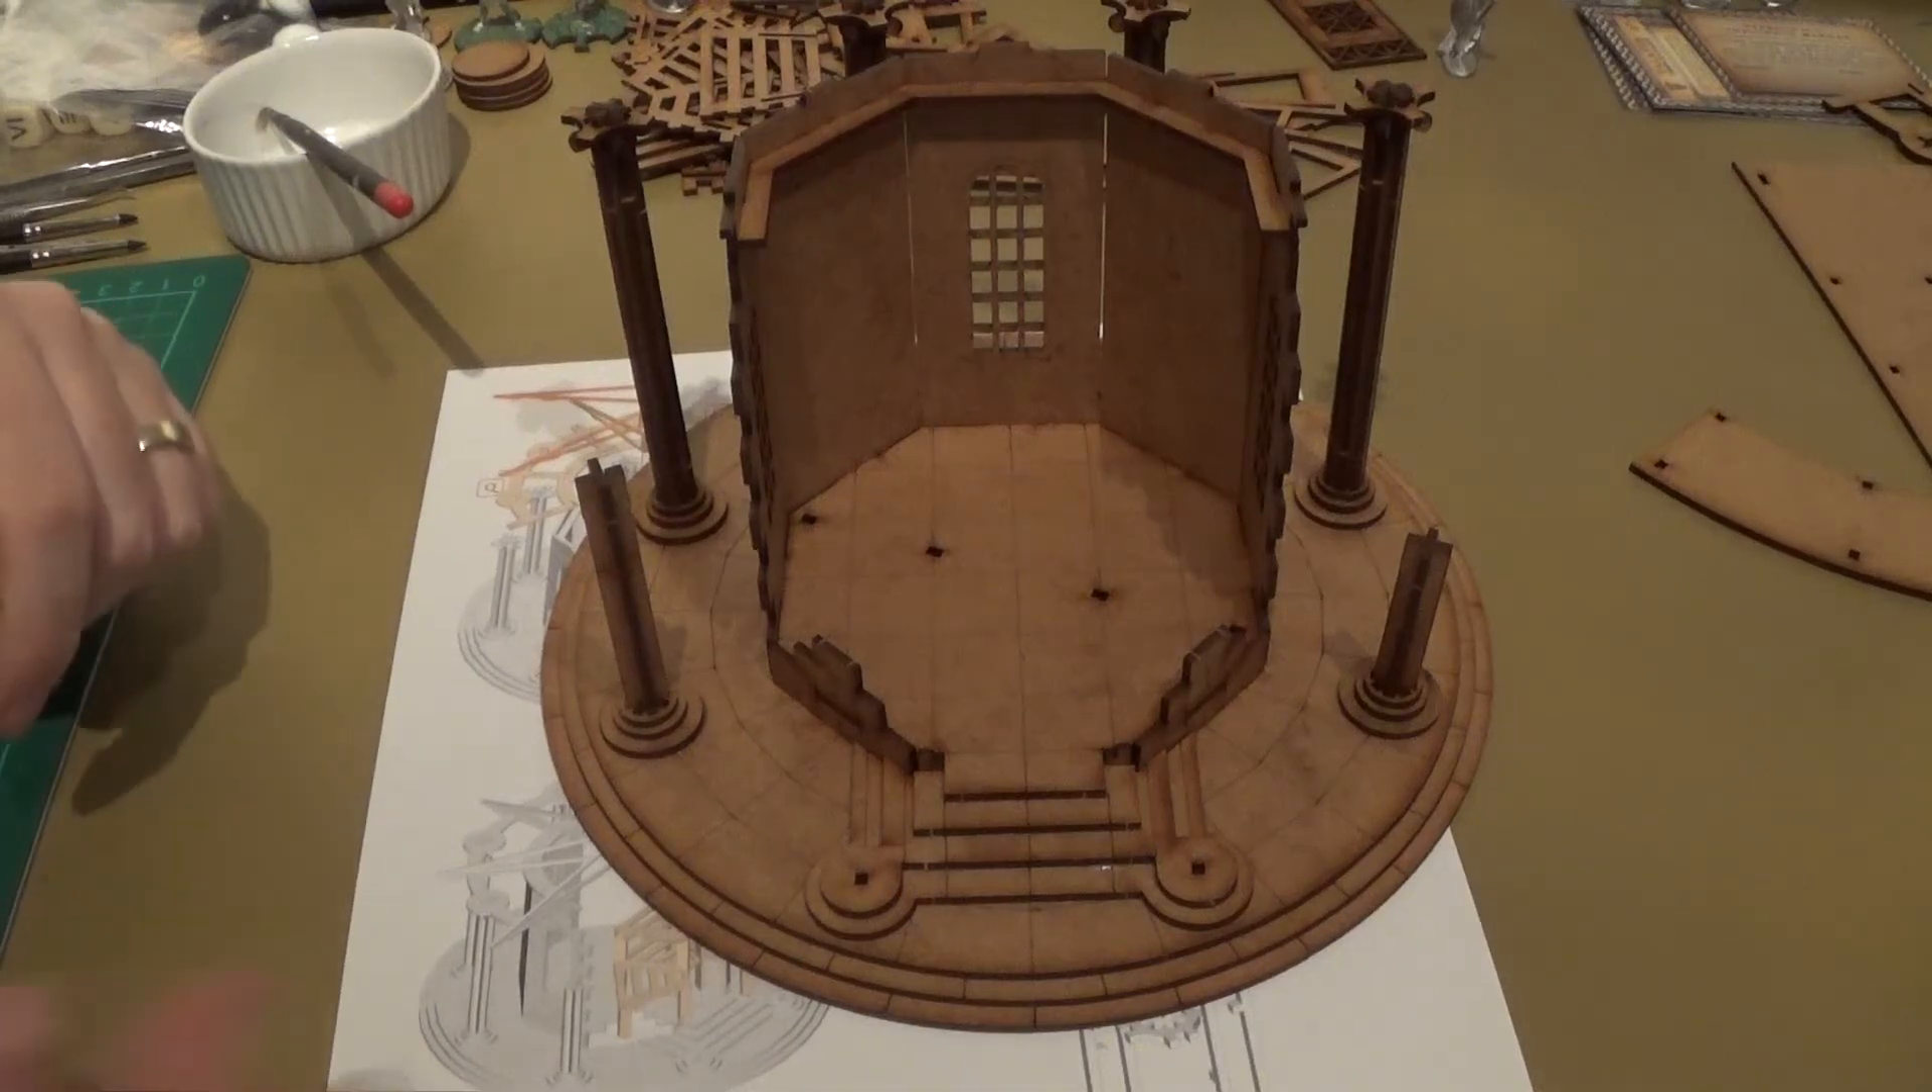The steps are in place.